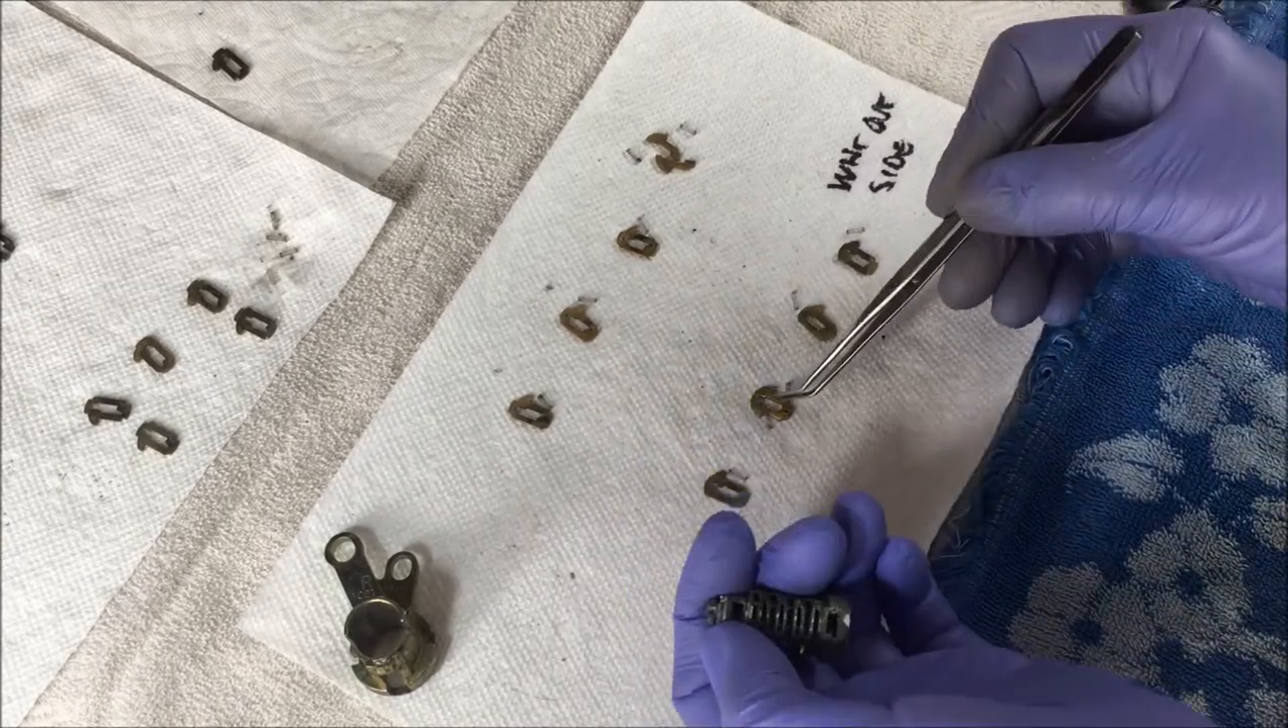All of my pins are out.